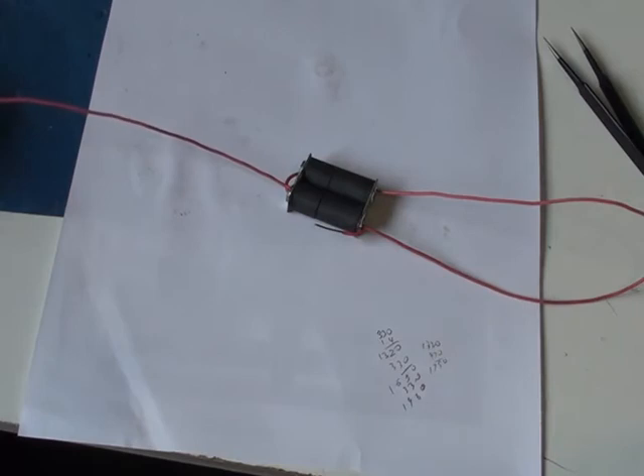So, here we are, we've started putting the wire through the core.